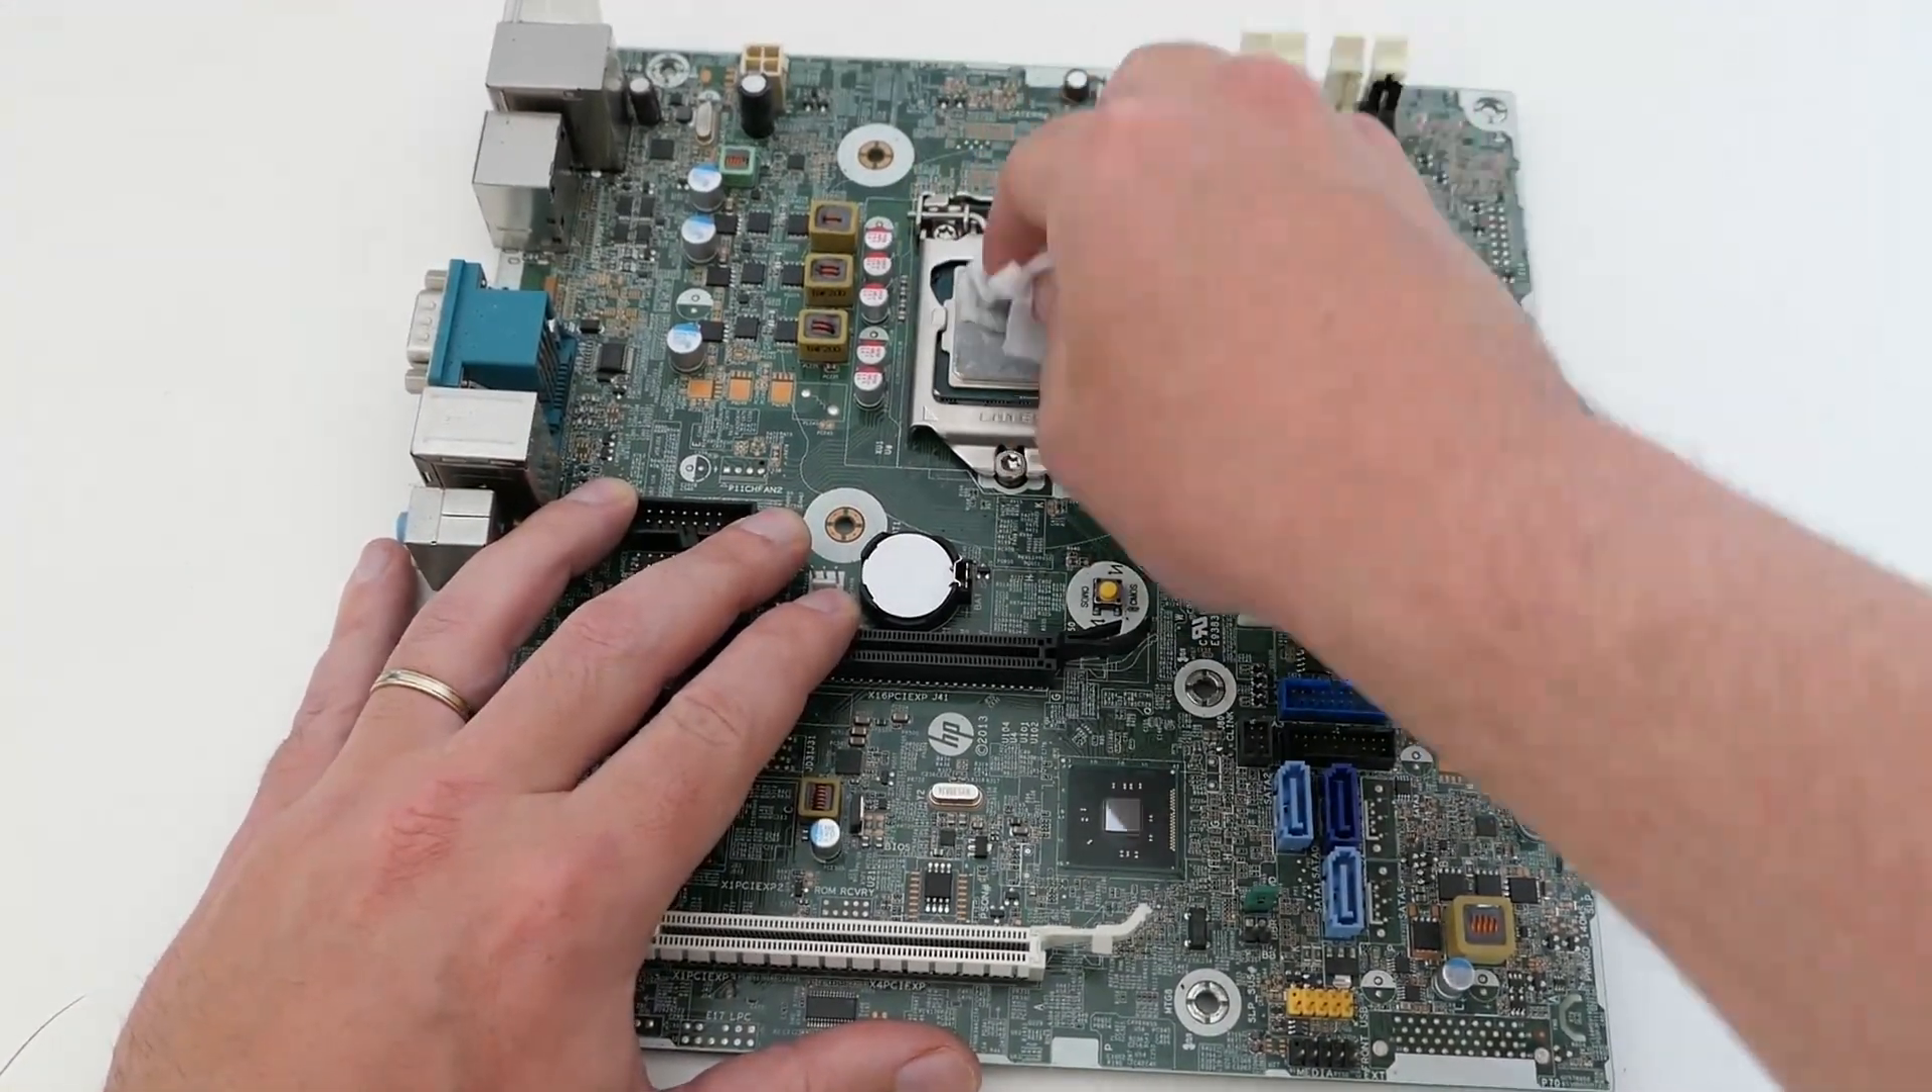Here is the motherboard after I removed it from the case.